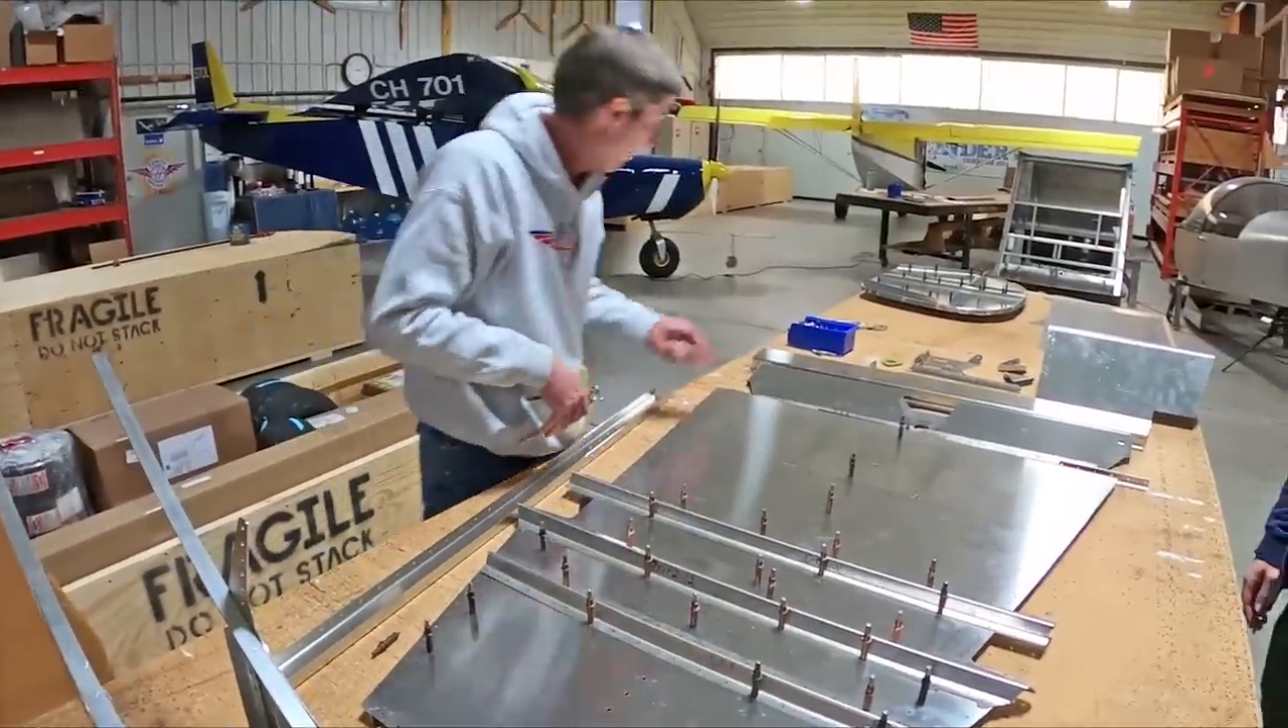Okay so so we've got the stiffeners on now we're going to look at the seat front channel sitting here but before we put it in quite yet we're going to add a couple angles to it as stiffeners.